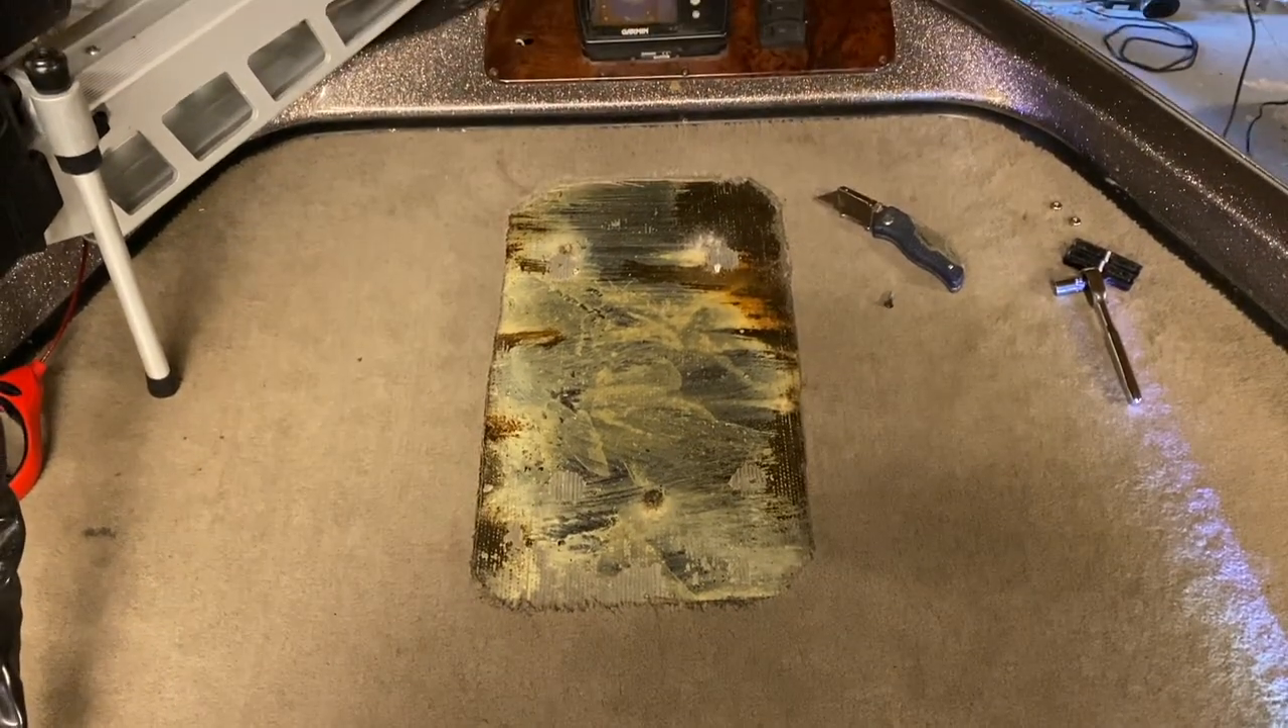So we got our carpet cut out looks really good.